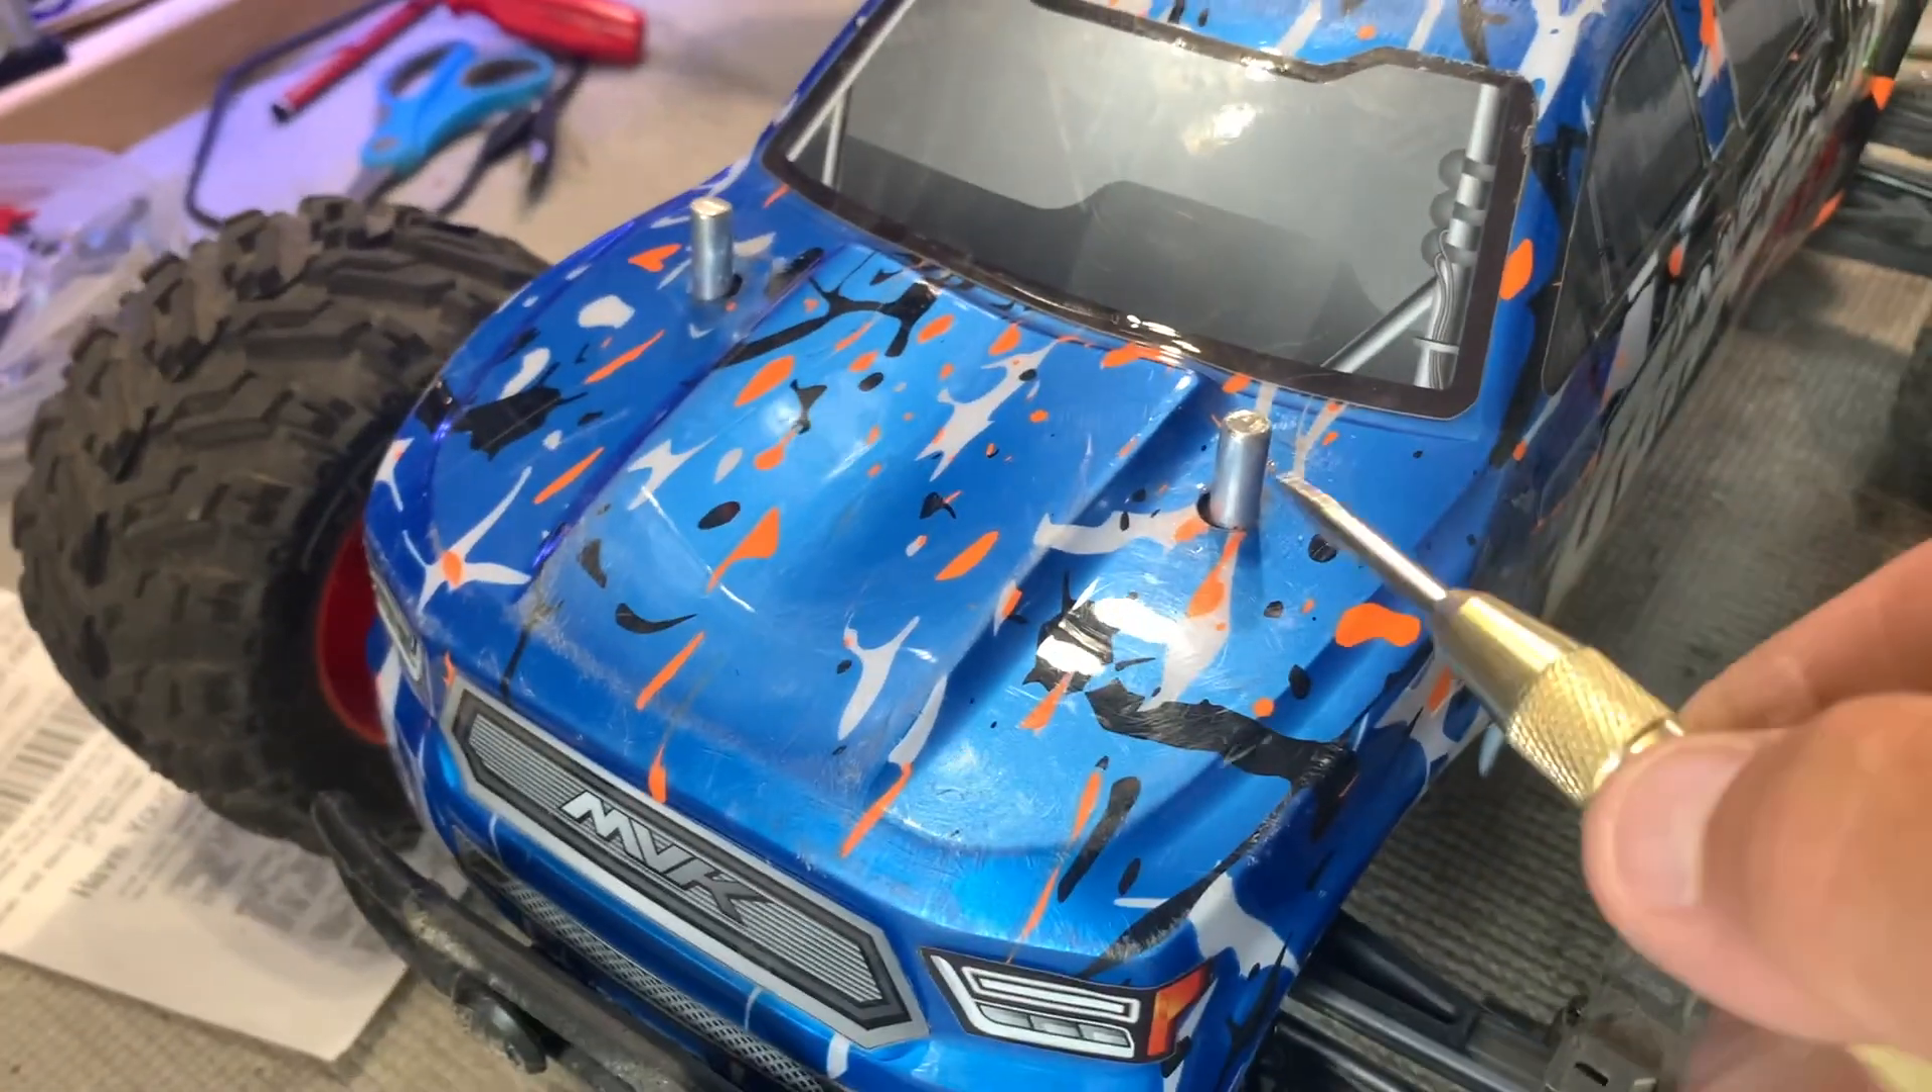Those posts are a little bit too high.